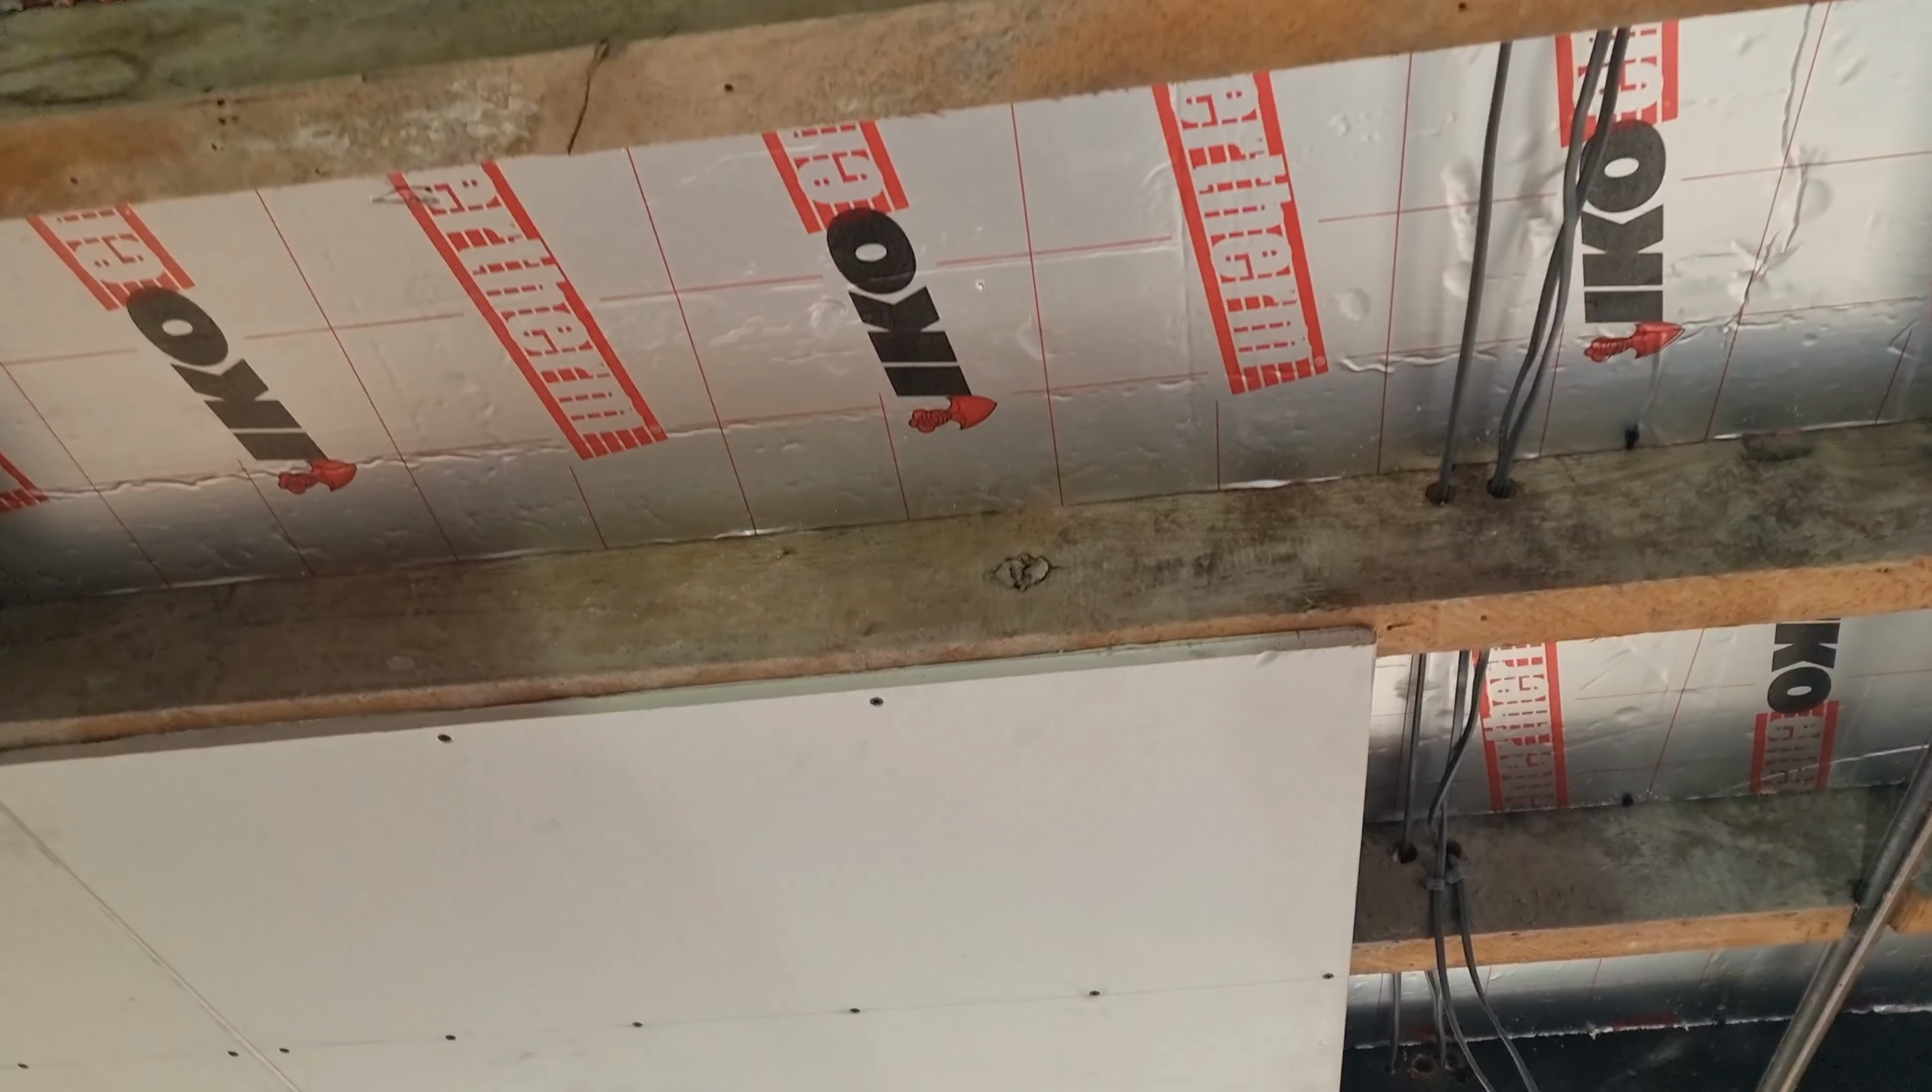As brother Sanawar and Sanawar are putting on the new plaster boards in the ceiling, I forgot to mention that the insulation, as you can see silver, has already been put in.